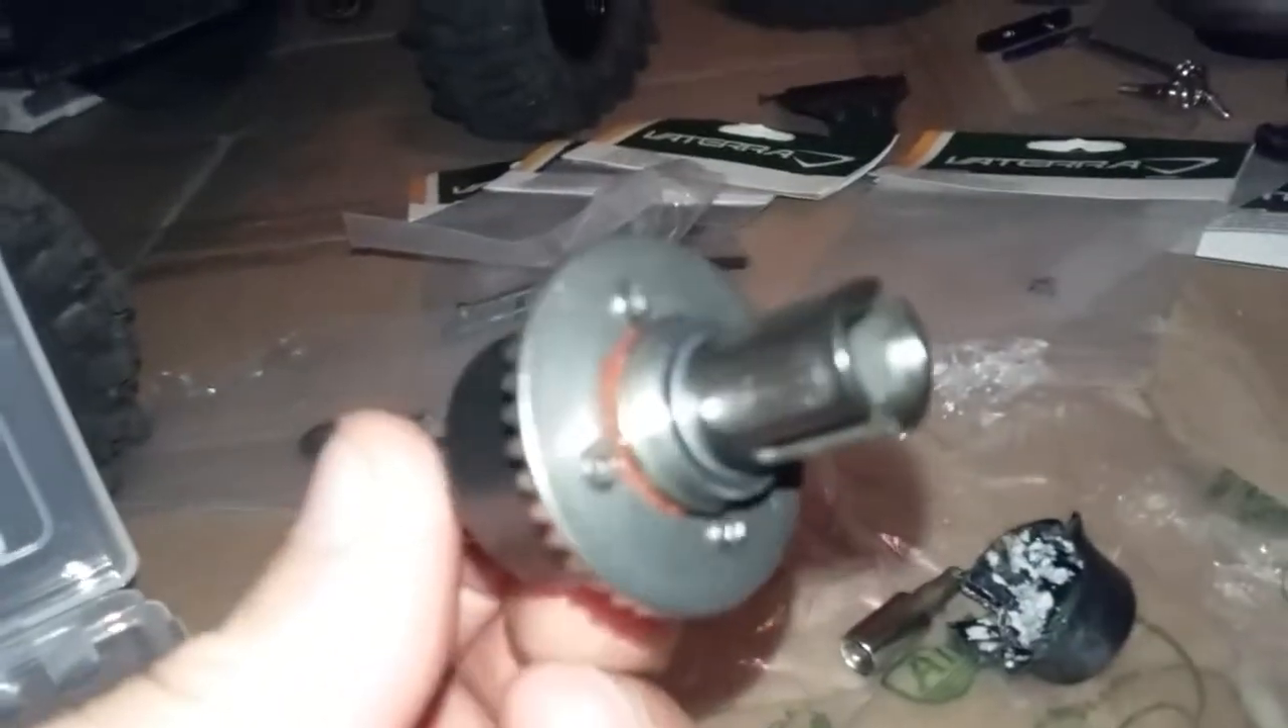I have the ring gear reinstalled.